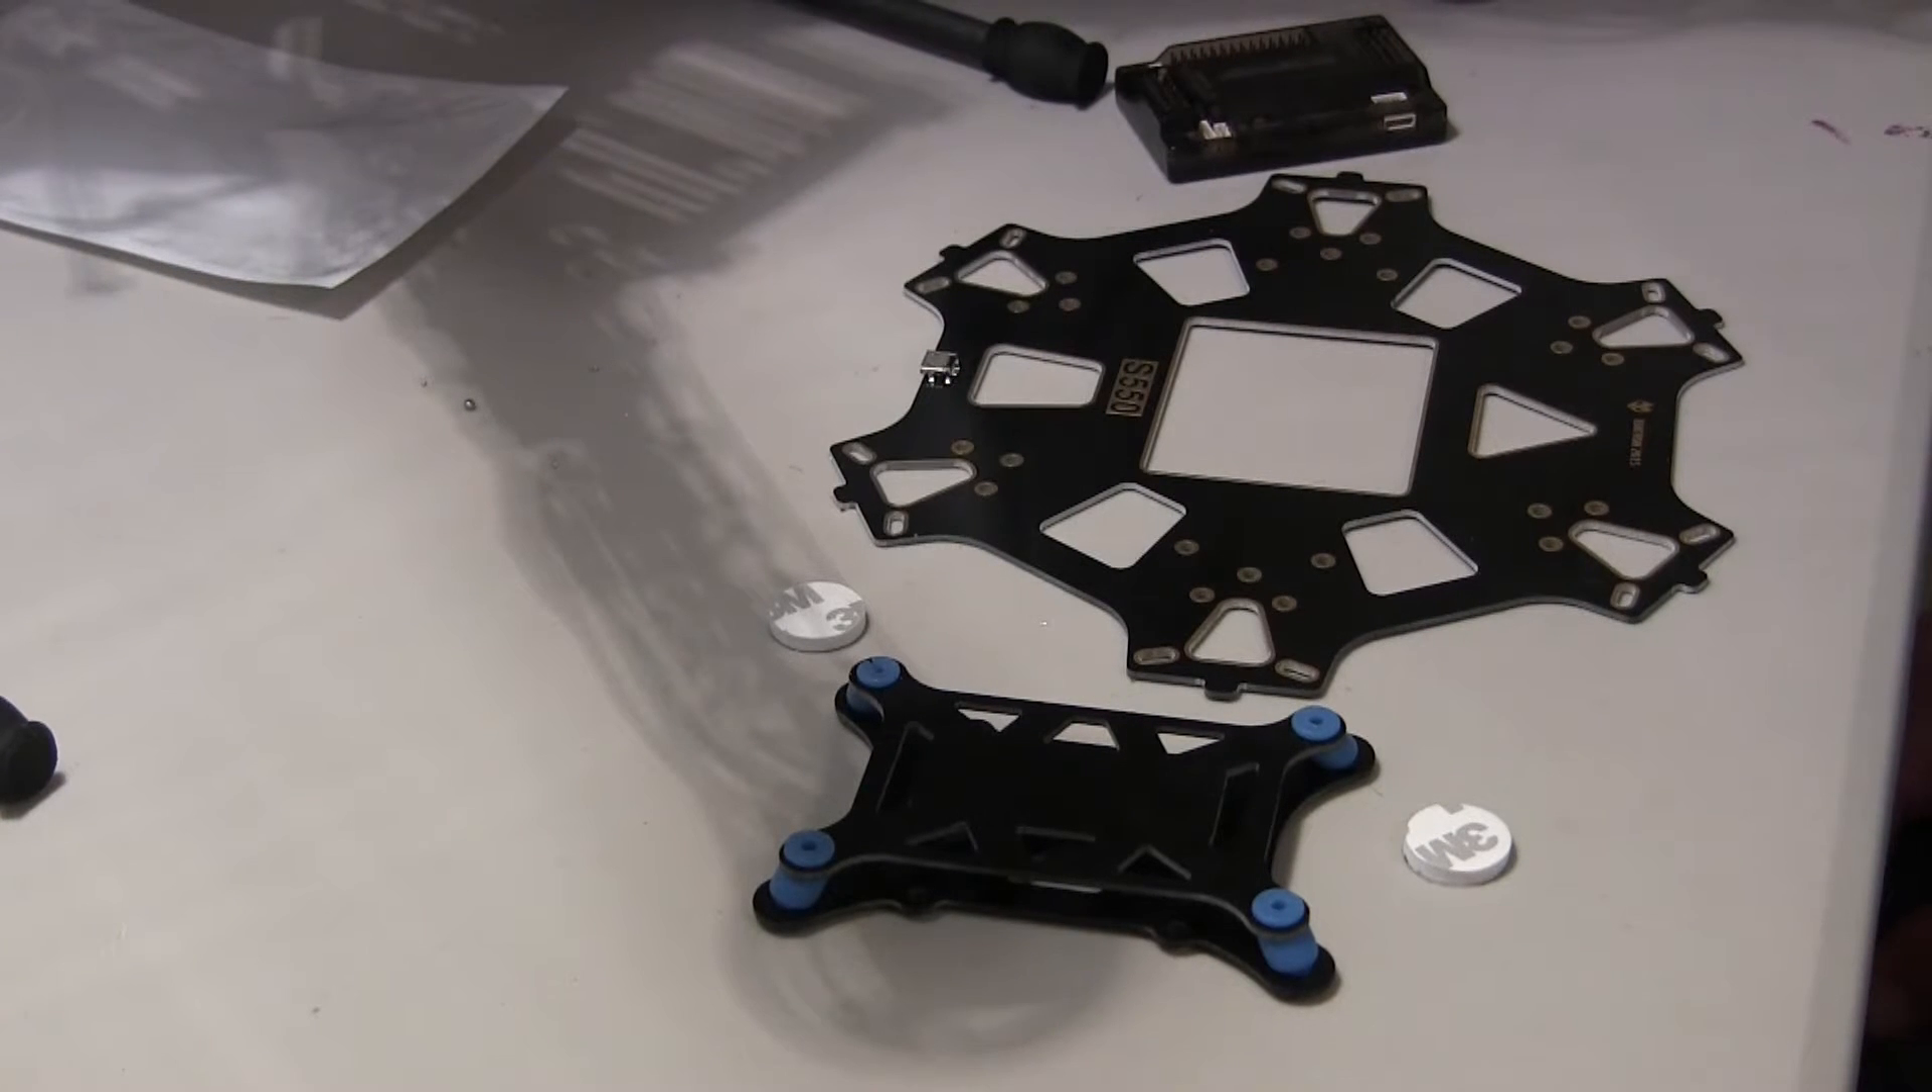I just finished, um, putting together the anti-vibration mount.